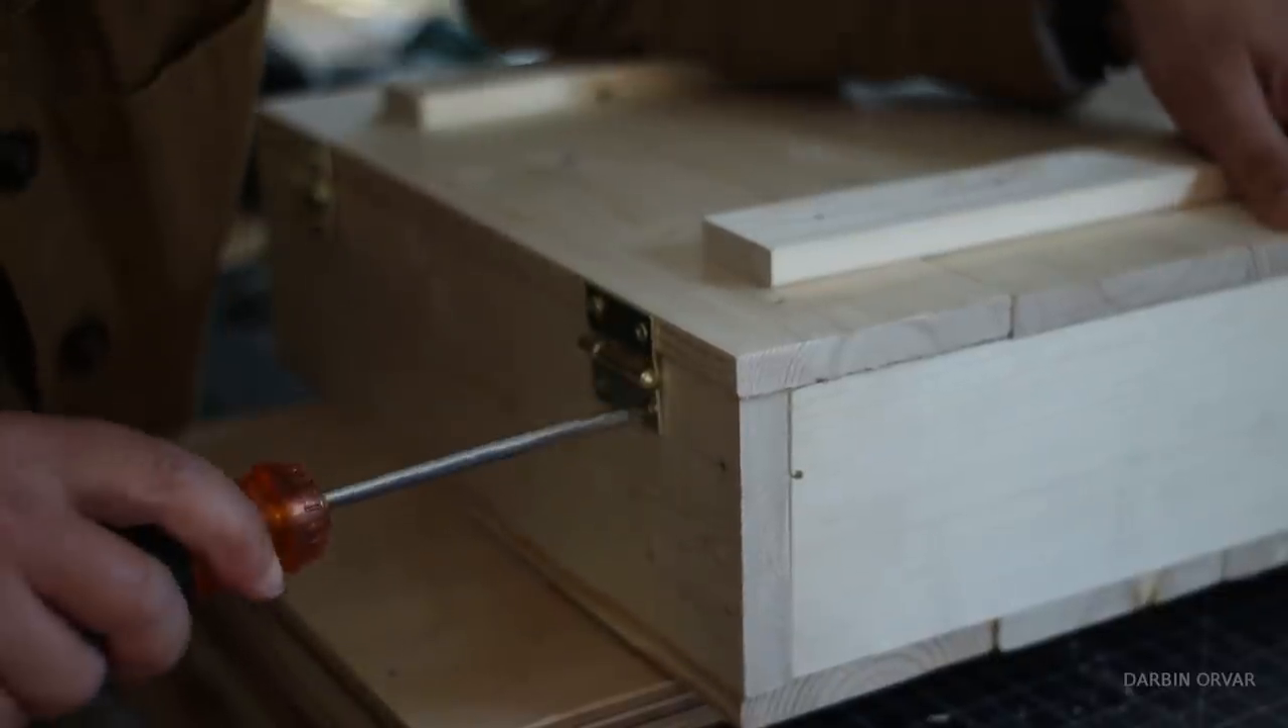These are just basic hinges no big deal and I decided to put the hinges on the back of the box.